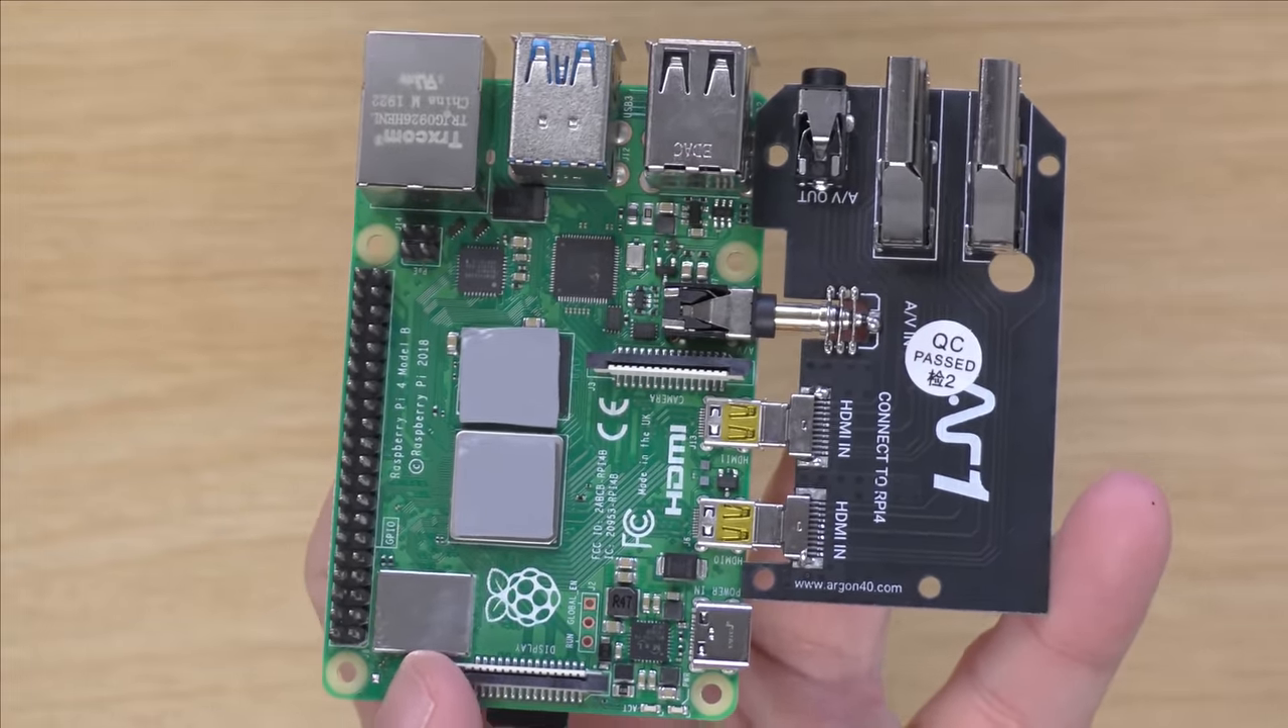And I have the thermal pads there on the Raspberry Pi.